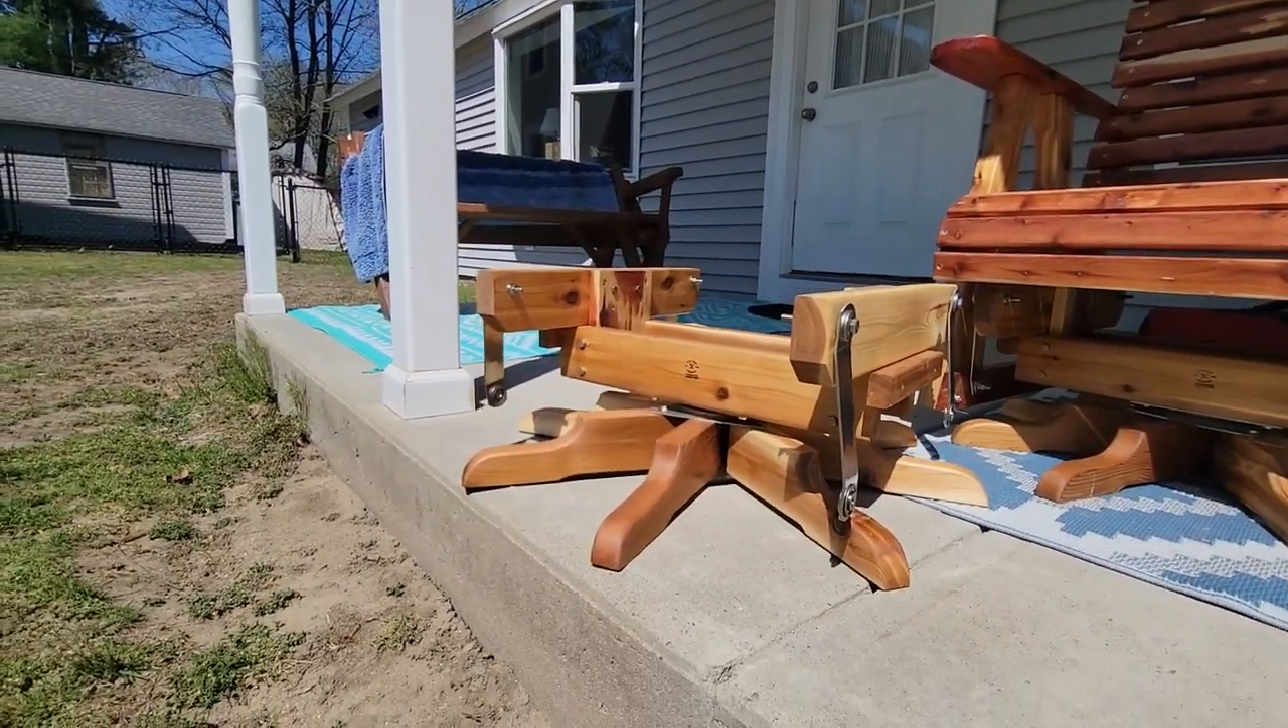I have the glider hardware on, and I'm getting ready to mount the second chair to this base.